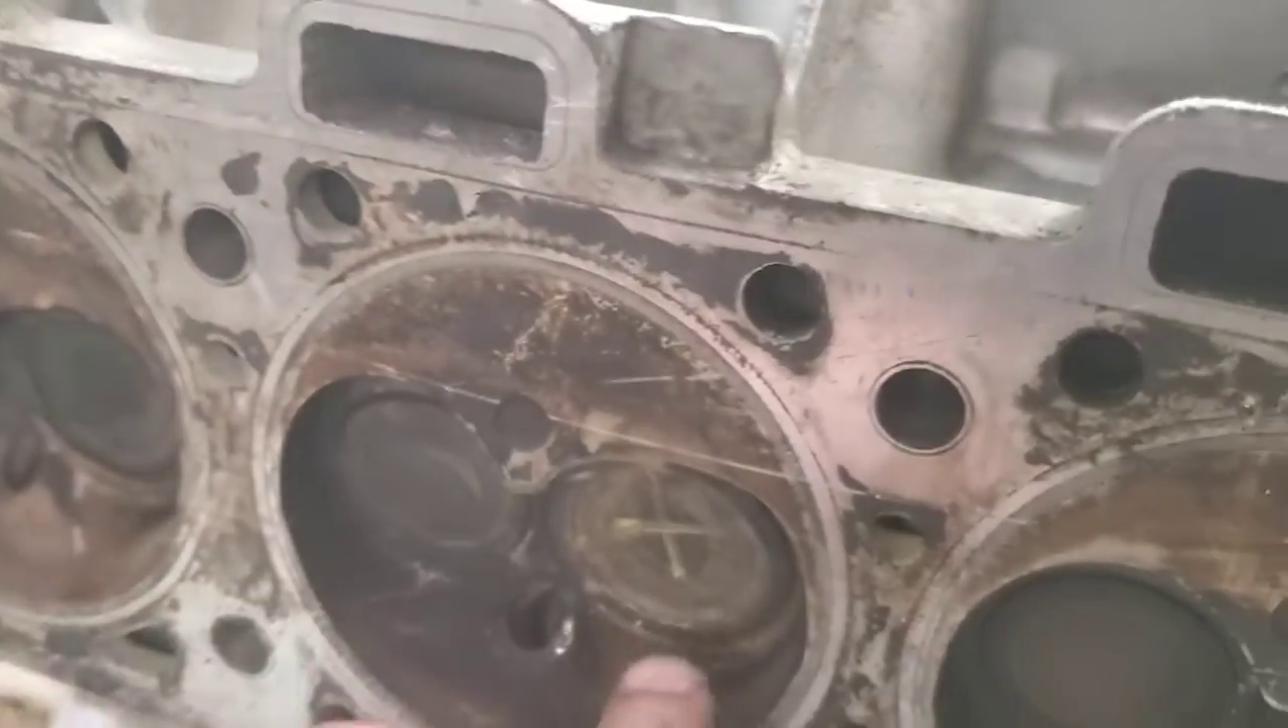Right now you know valves are still in place.